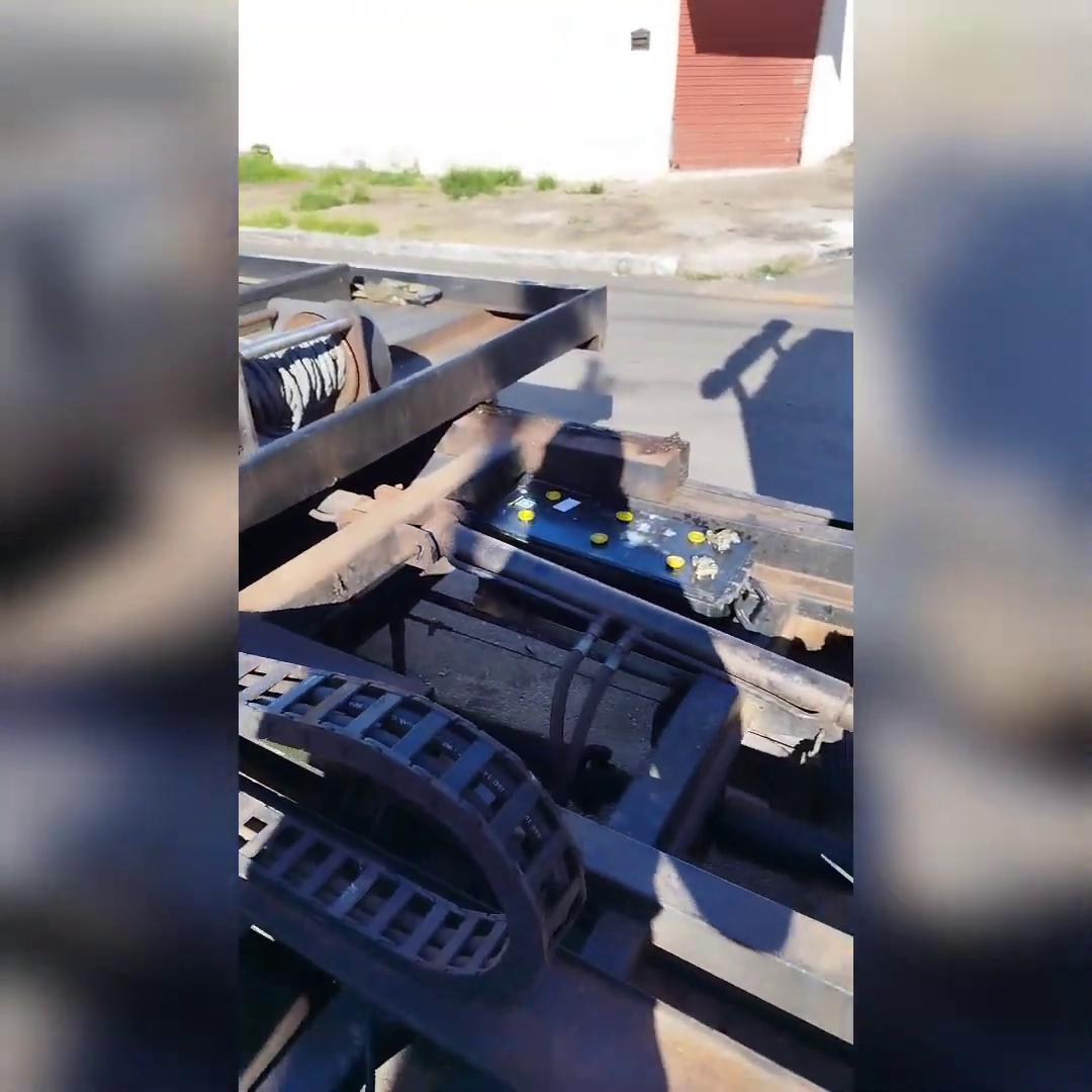A bateria já tá no lugar, agora é só fazer ligação elétrica.